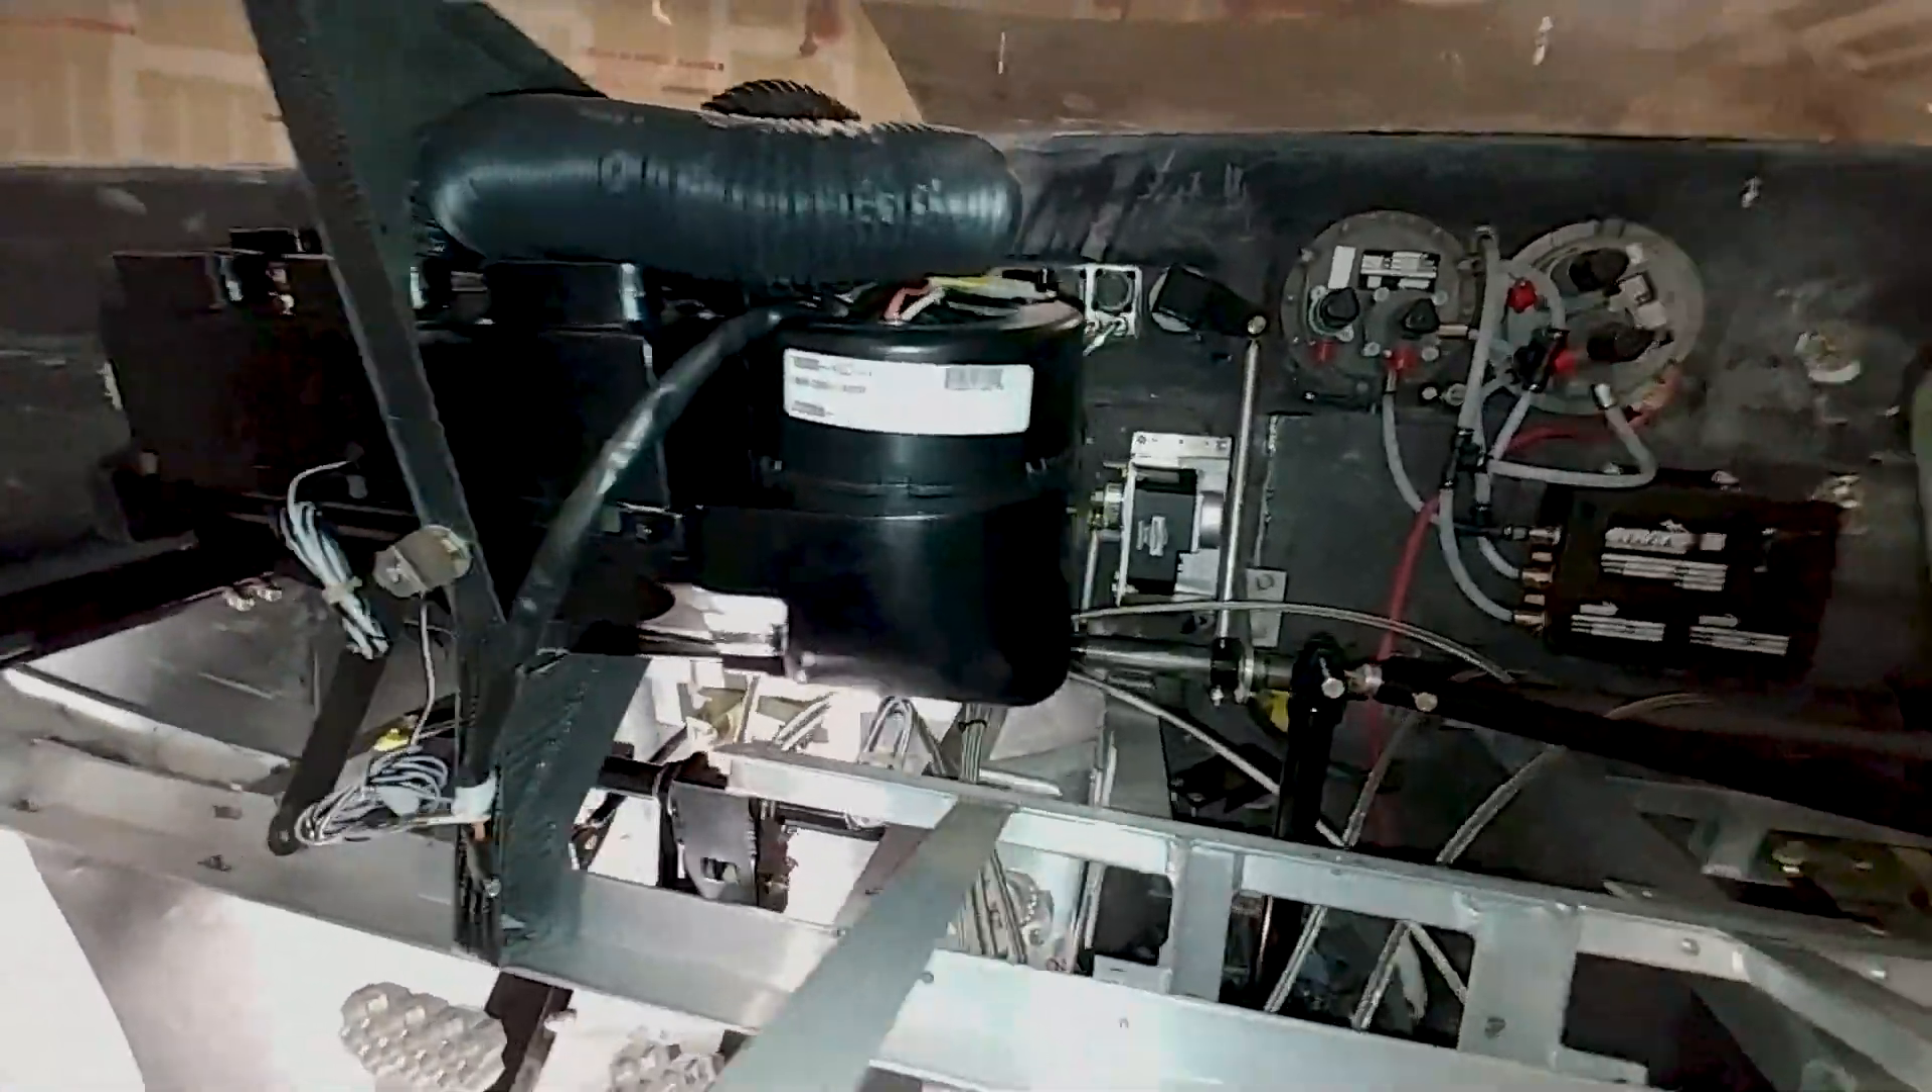So then I got the heater AC unit installed back in there.